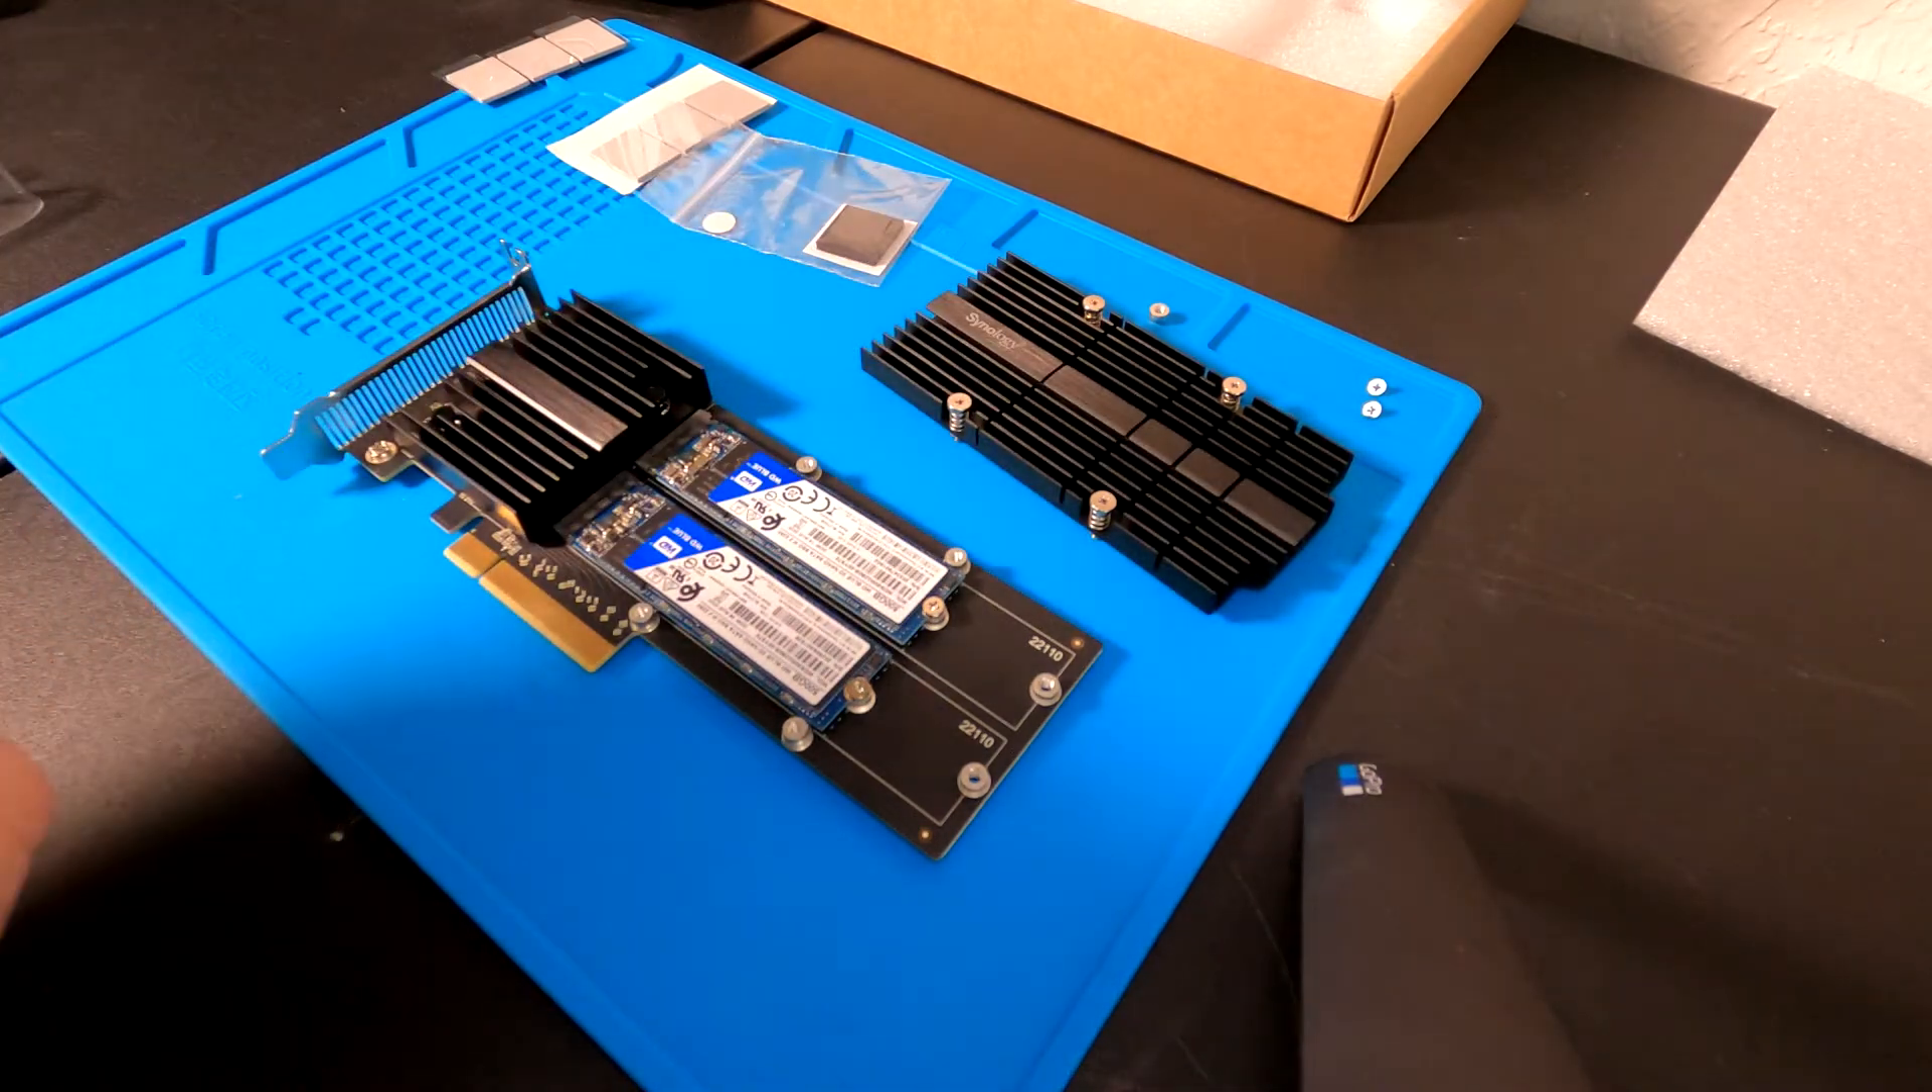There you have it now you got both drives on there.